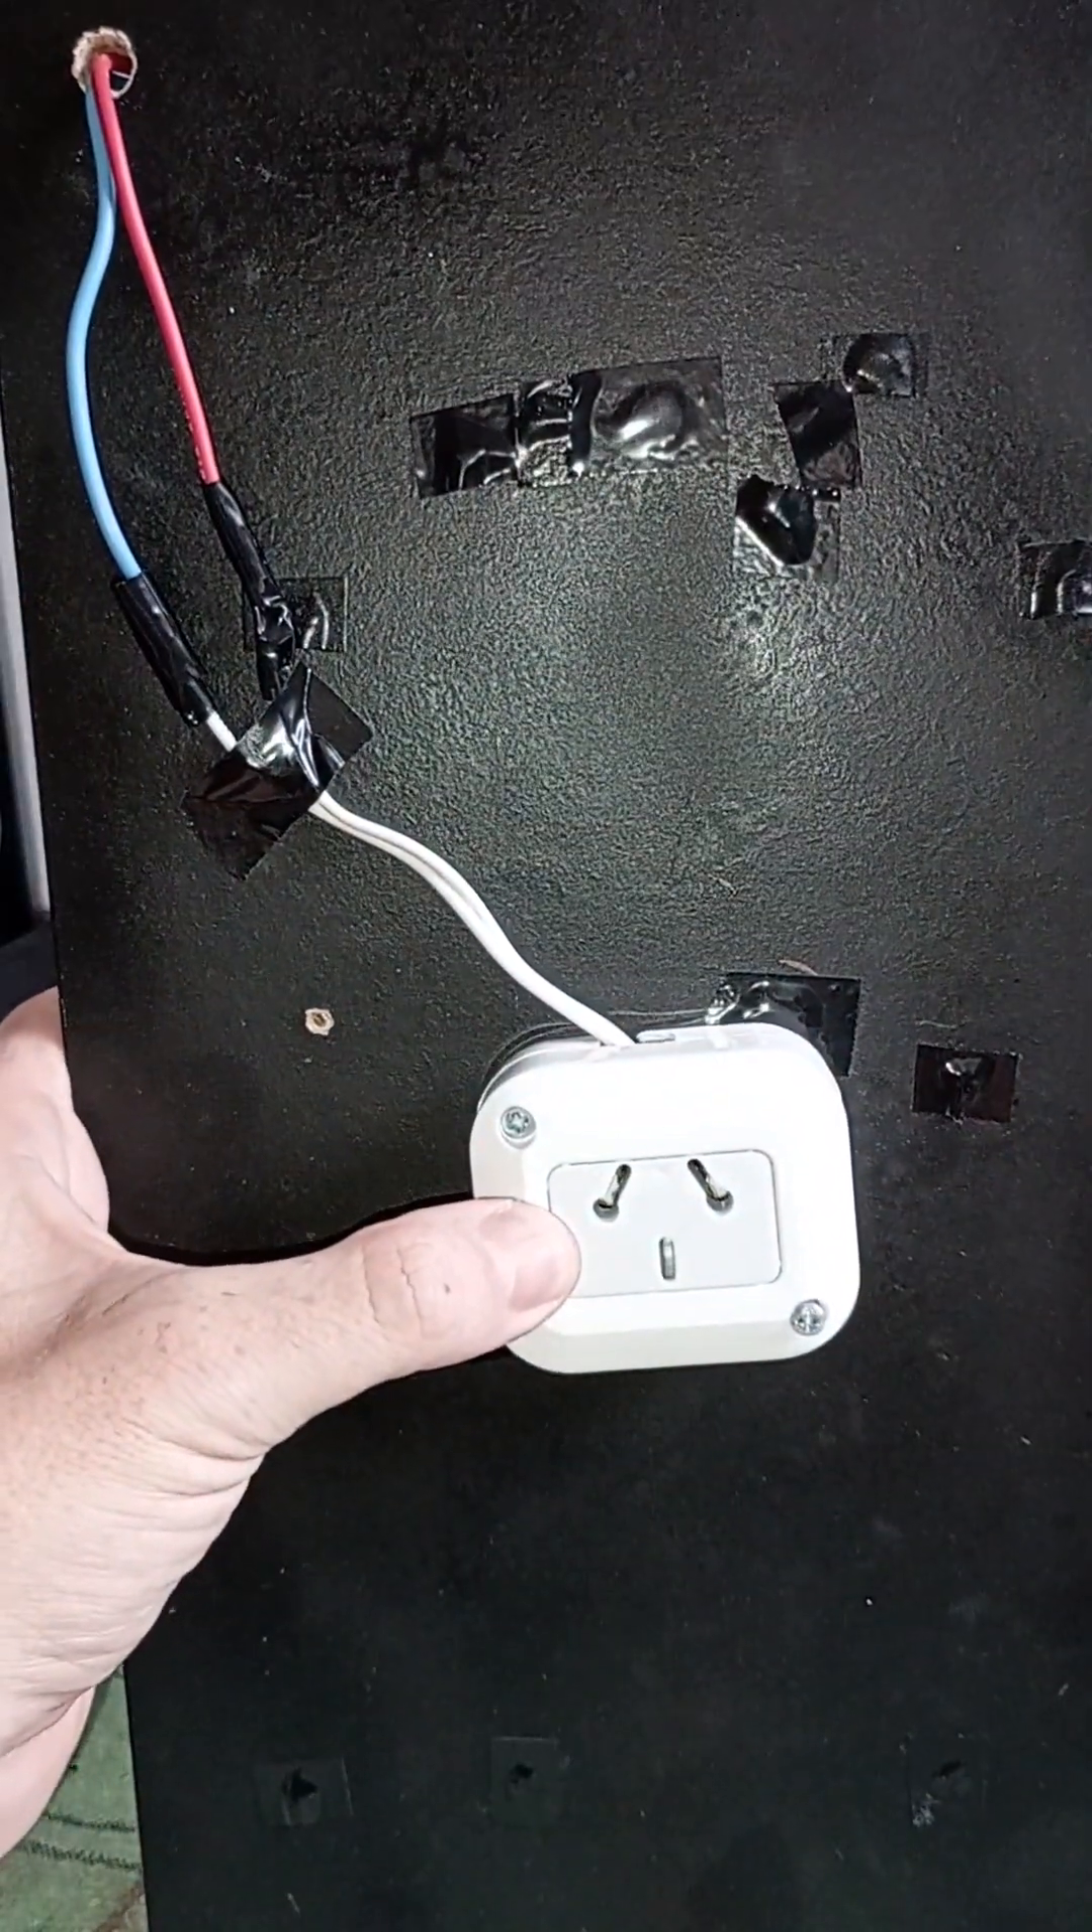Y ya estaría armado el toma corriente simple.